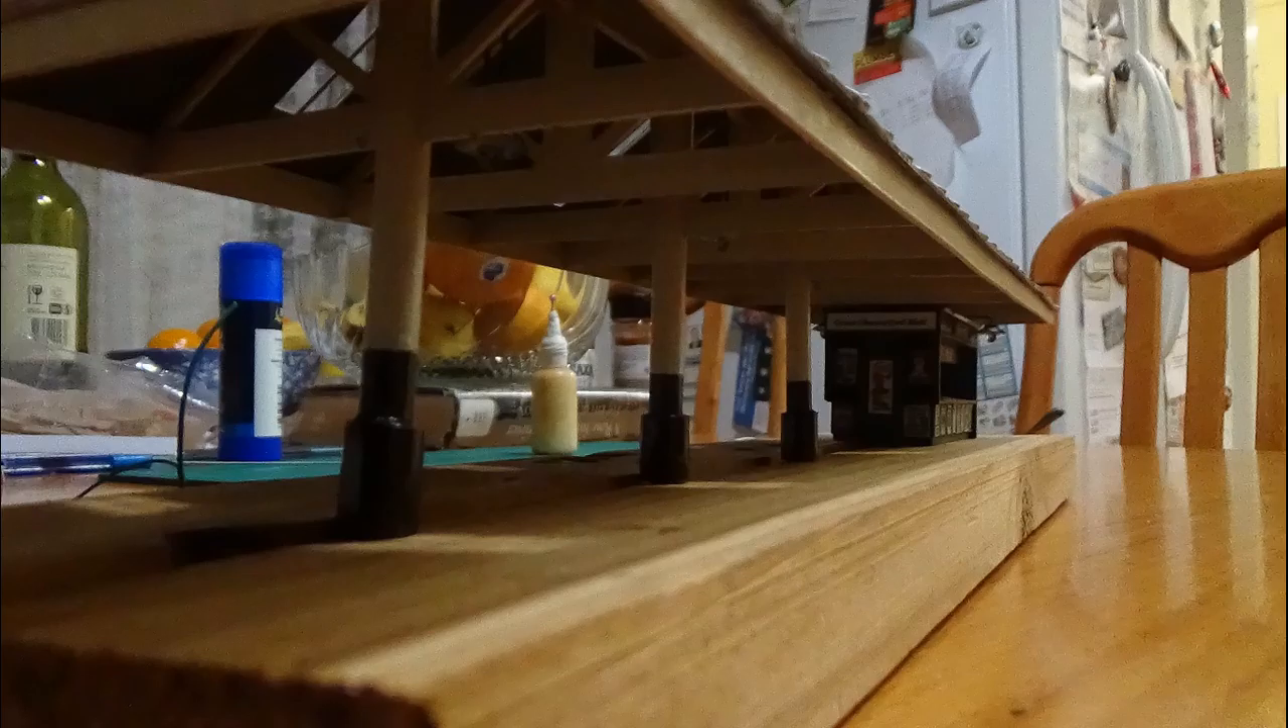I found a bit of plastic tube that slotted over the dowels quite nicely so i've cut bits of that just to fit on the end to sort of dress it up a bit.